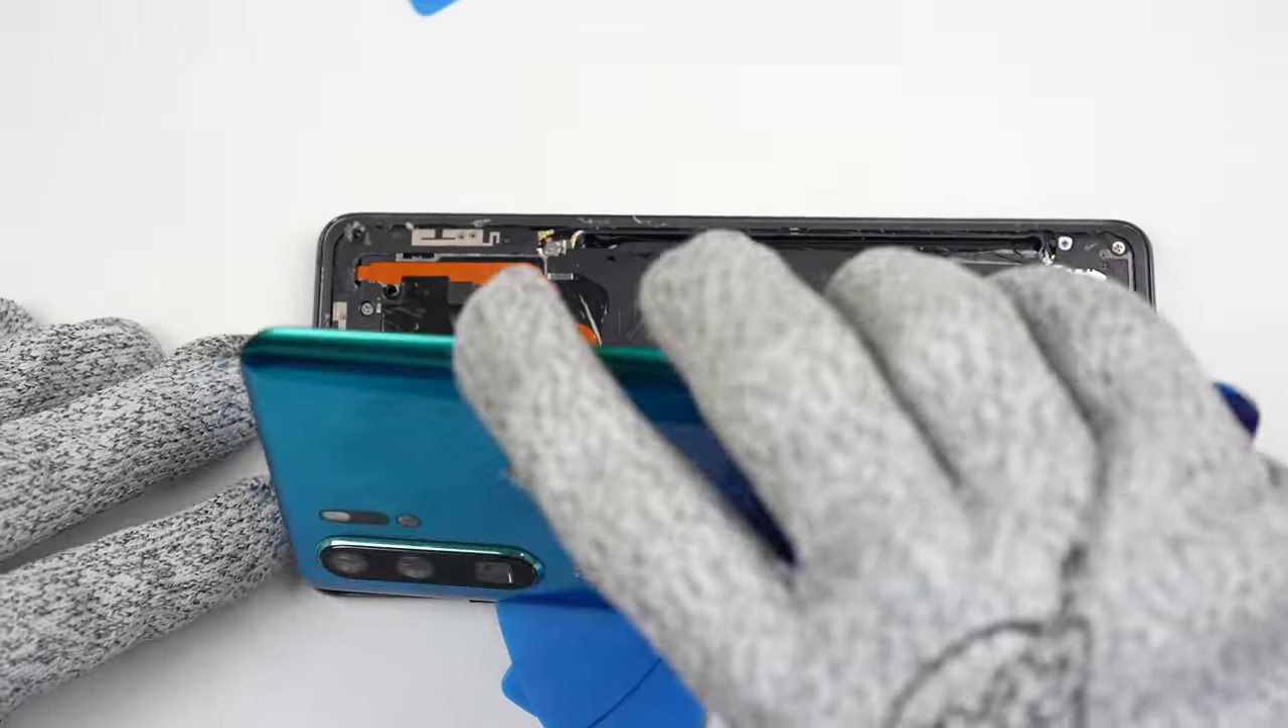With the back panel free, it can be lifted away from the phone. As an added bonus, there isn't any cables connected to it.